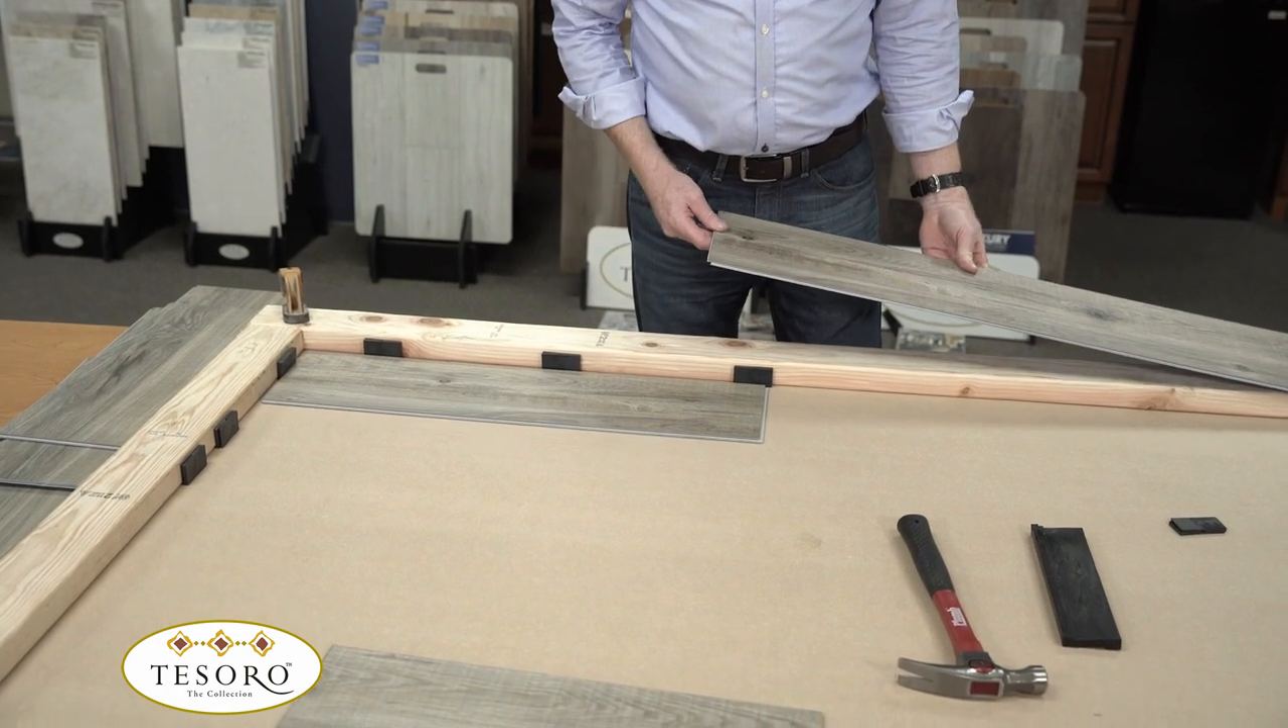I've already cut a piece against the wall here and you can see I've already put my spacers in place.